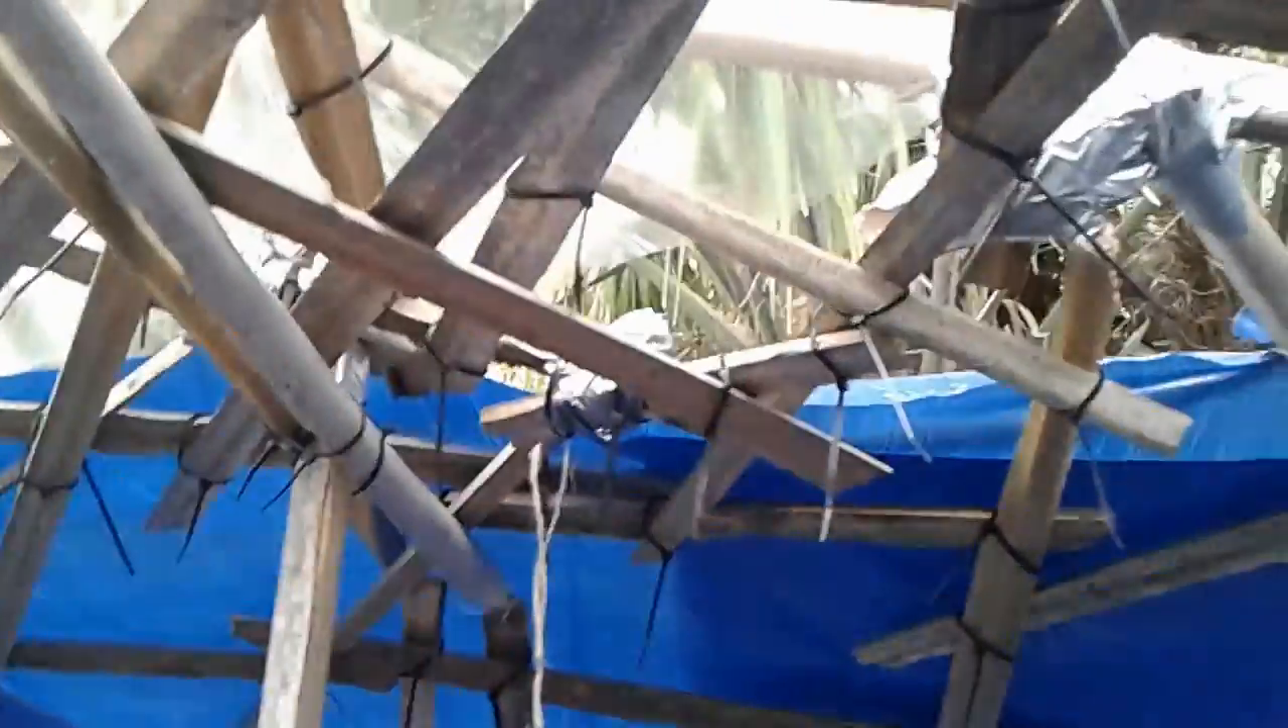The roofing is still not done.